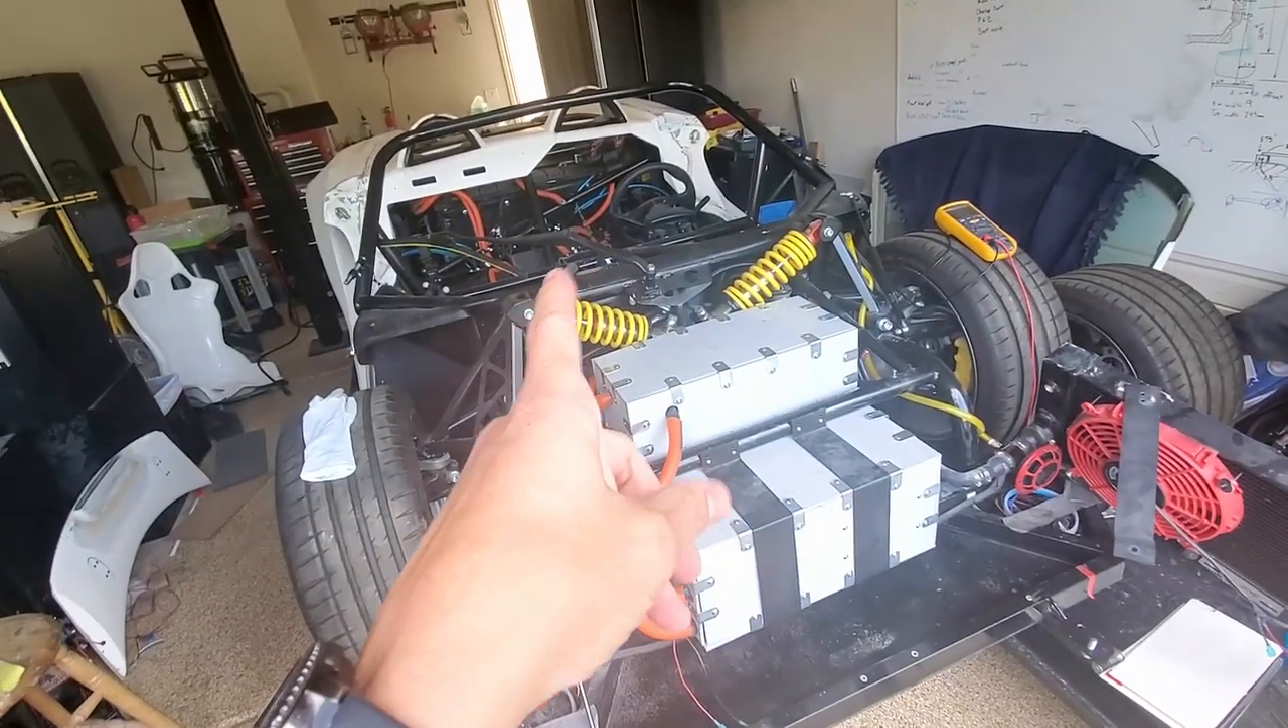I got the battery box put back together.